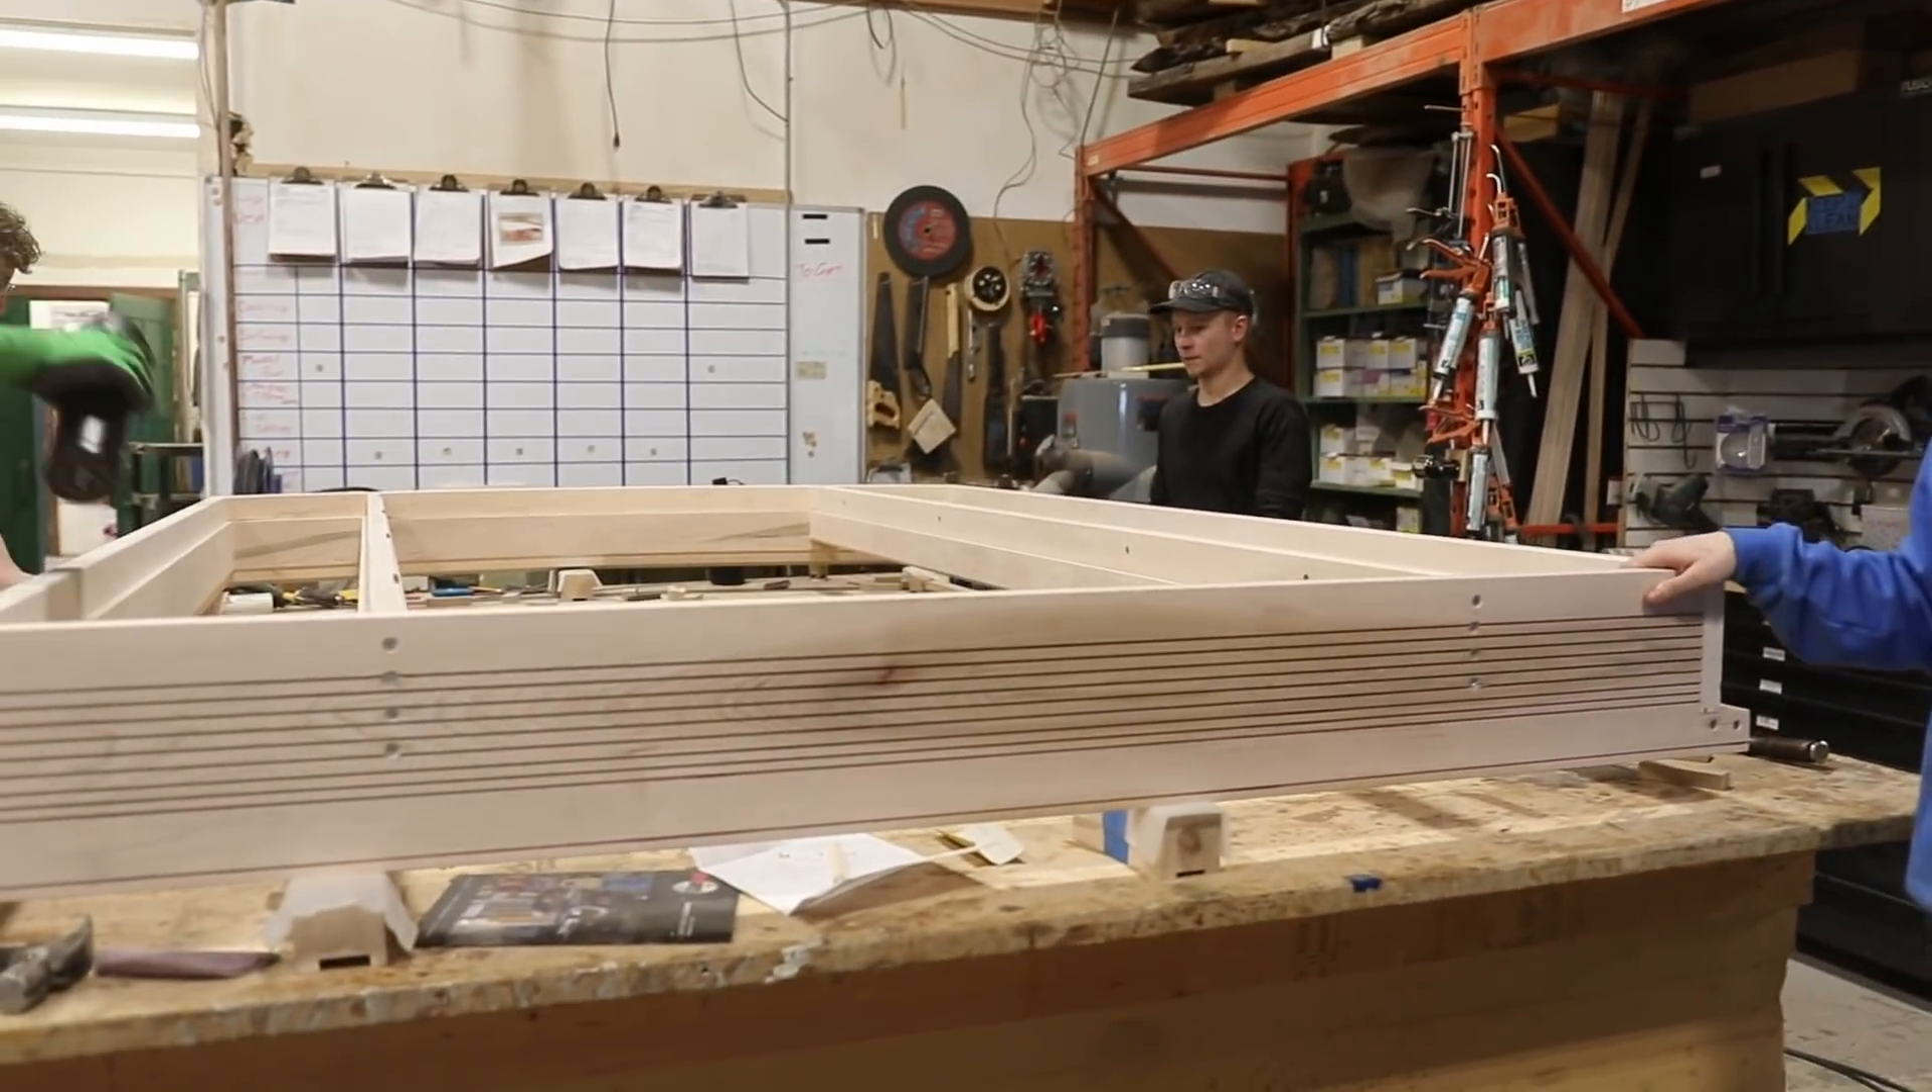So there's the frame all glued together right now.